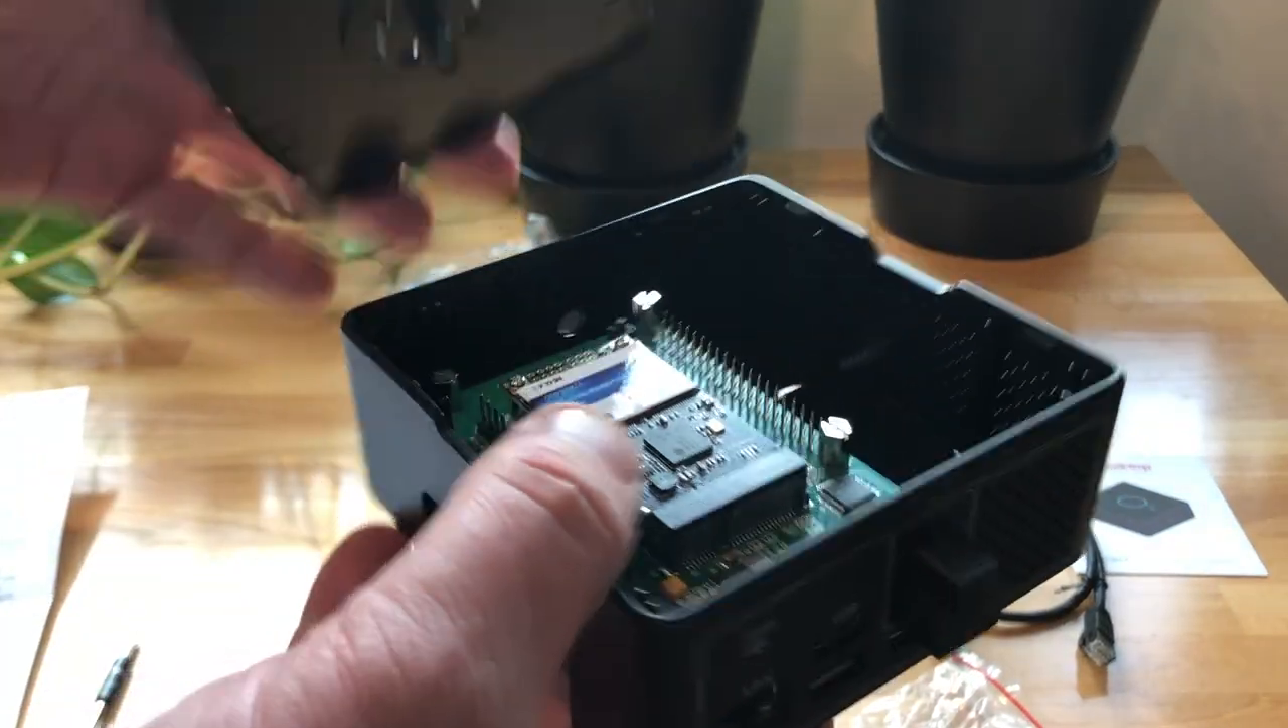Now, we are basically done with the assembly. The only thing that is left to do is to put the lid on.